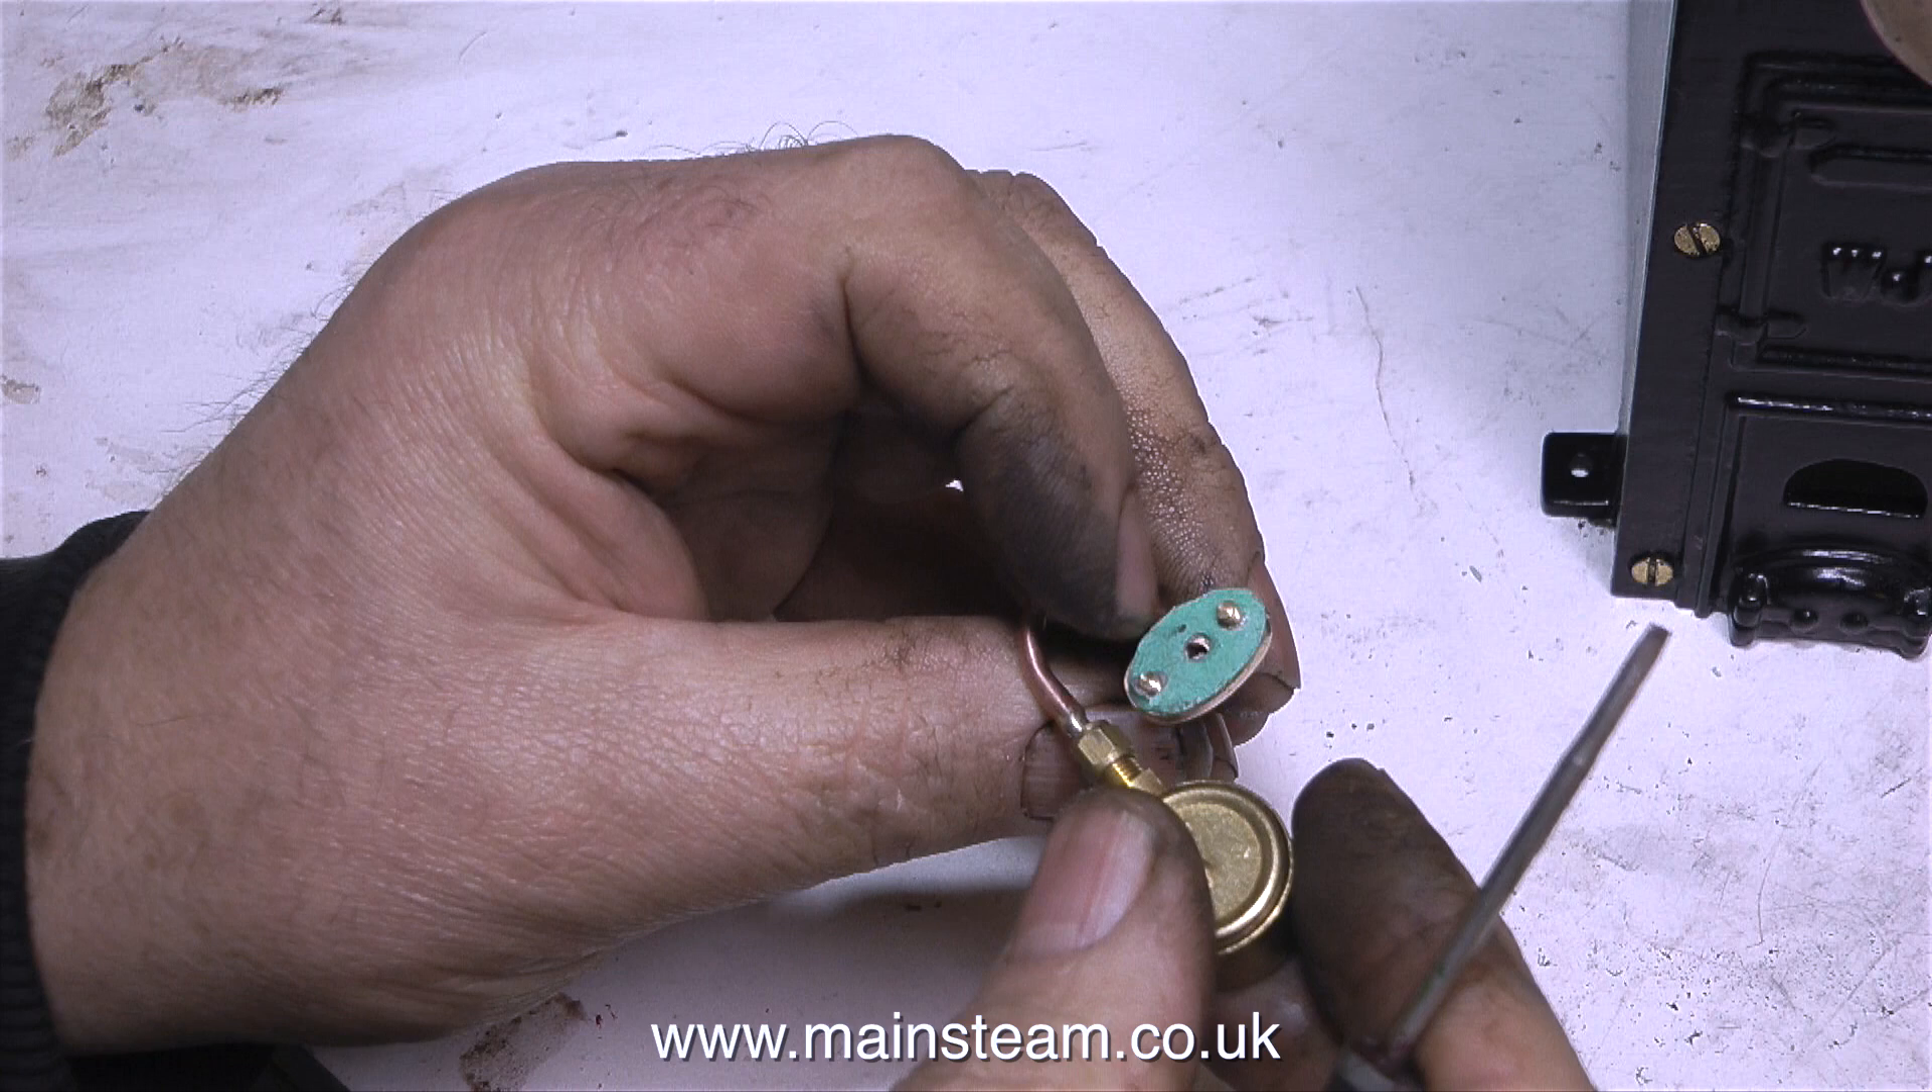And here's the flange fitted with the gasket.